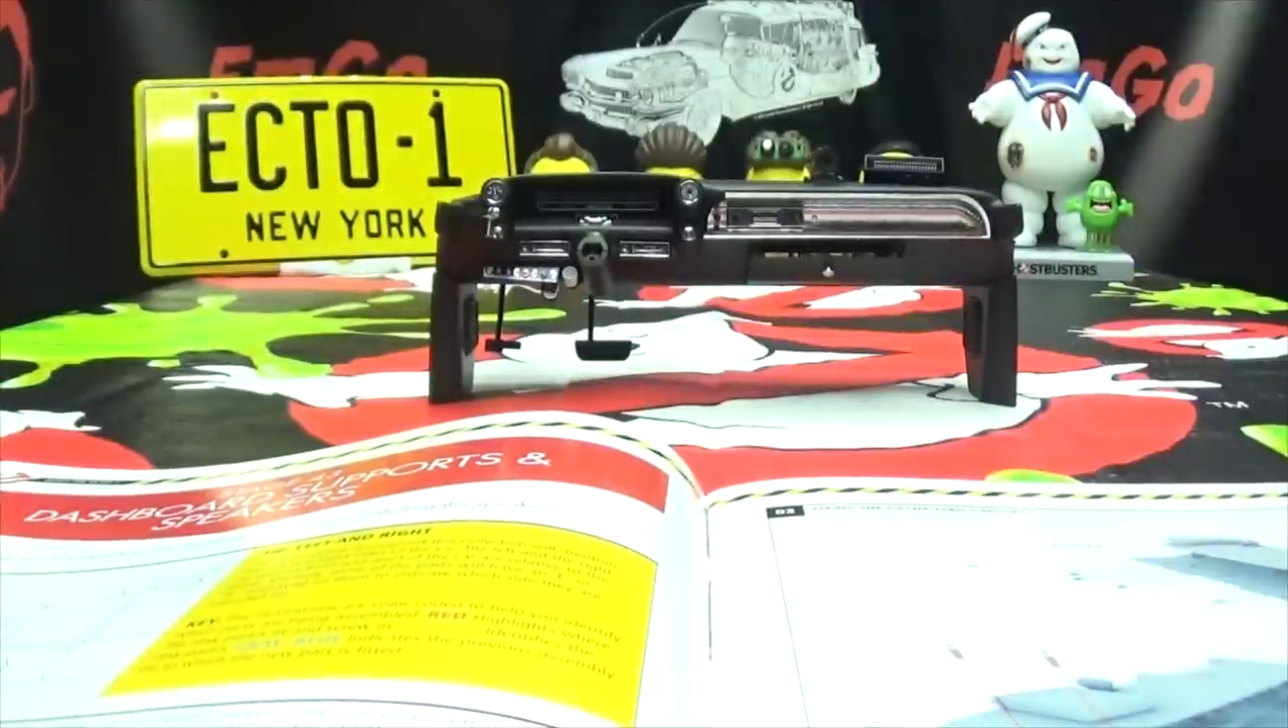The dashboard has some feet it can stand on now.